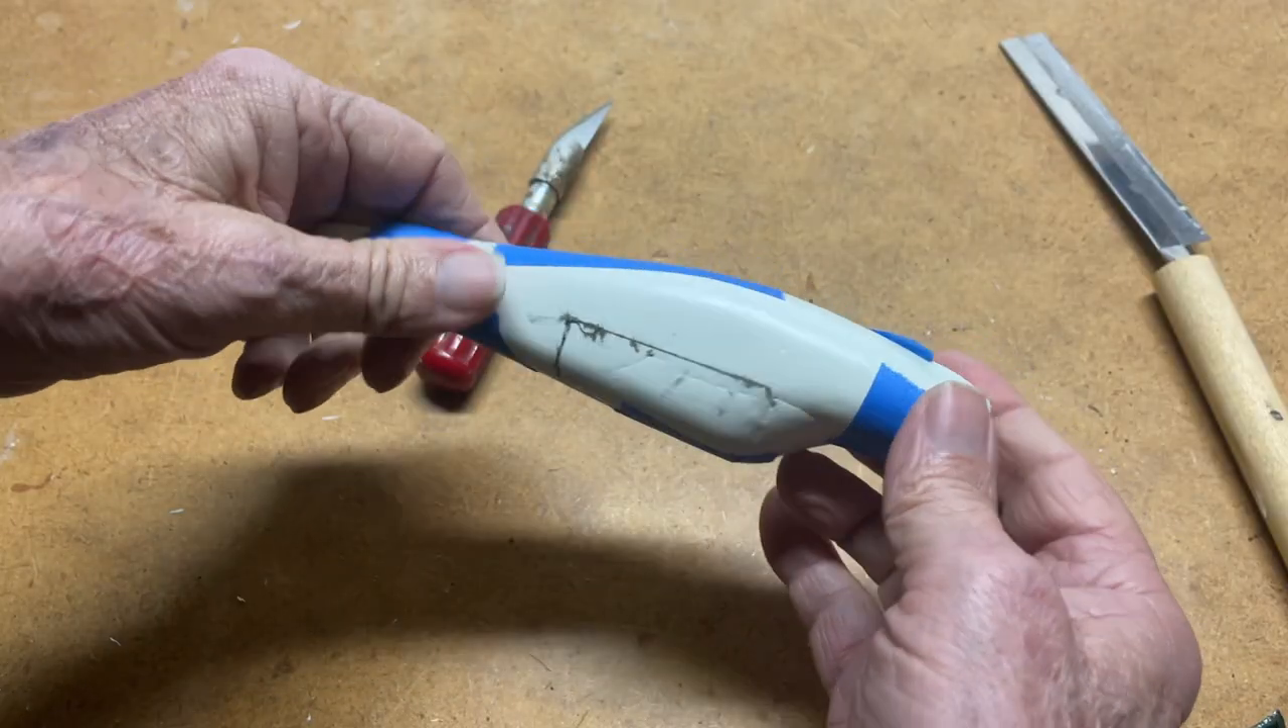Here's the fuselage temporarily assembled and marked for cutting to install the clear fuselage parts.